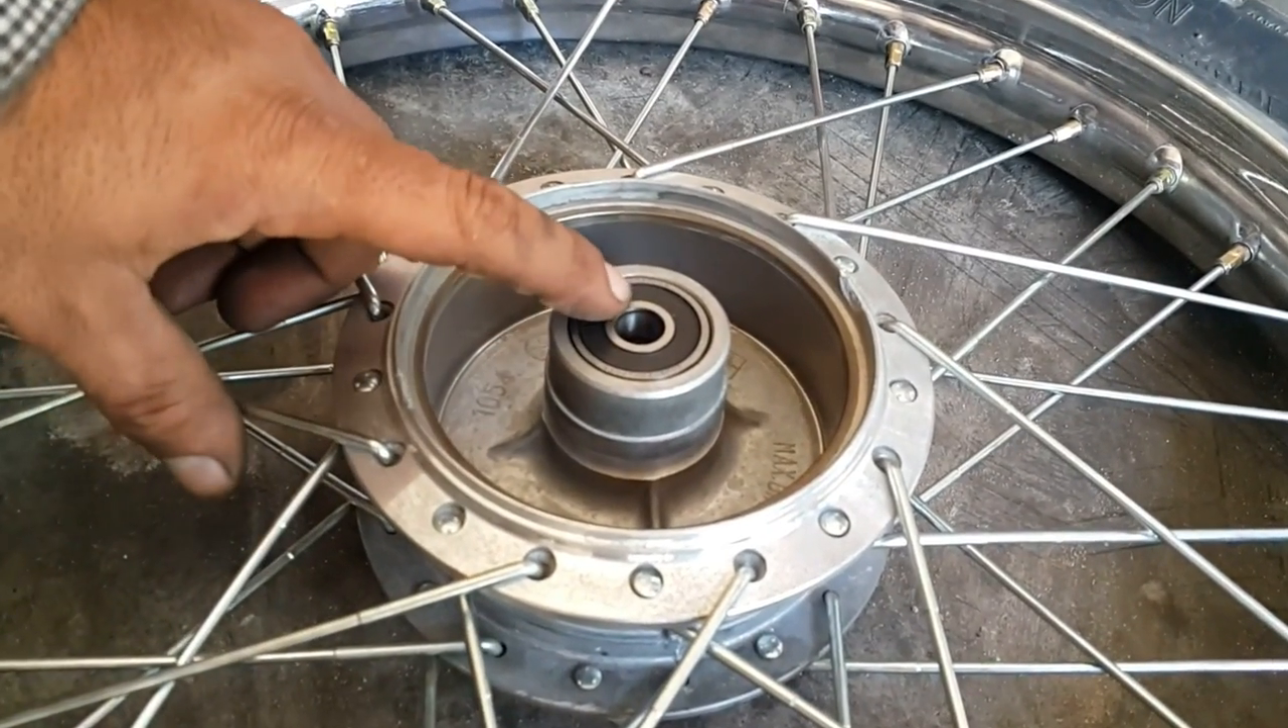بیرنگ ہم نے اس کو اندر پریس کر دیا ہے بٹھا دیا ہے۔